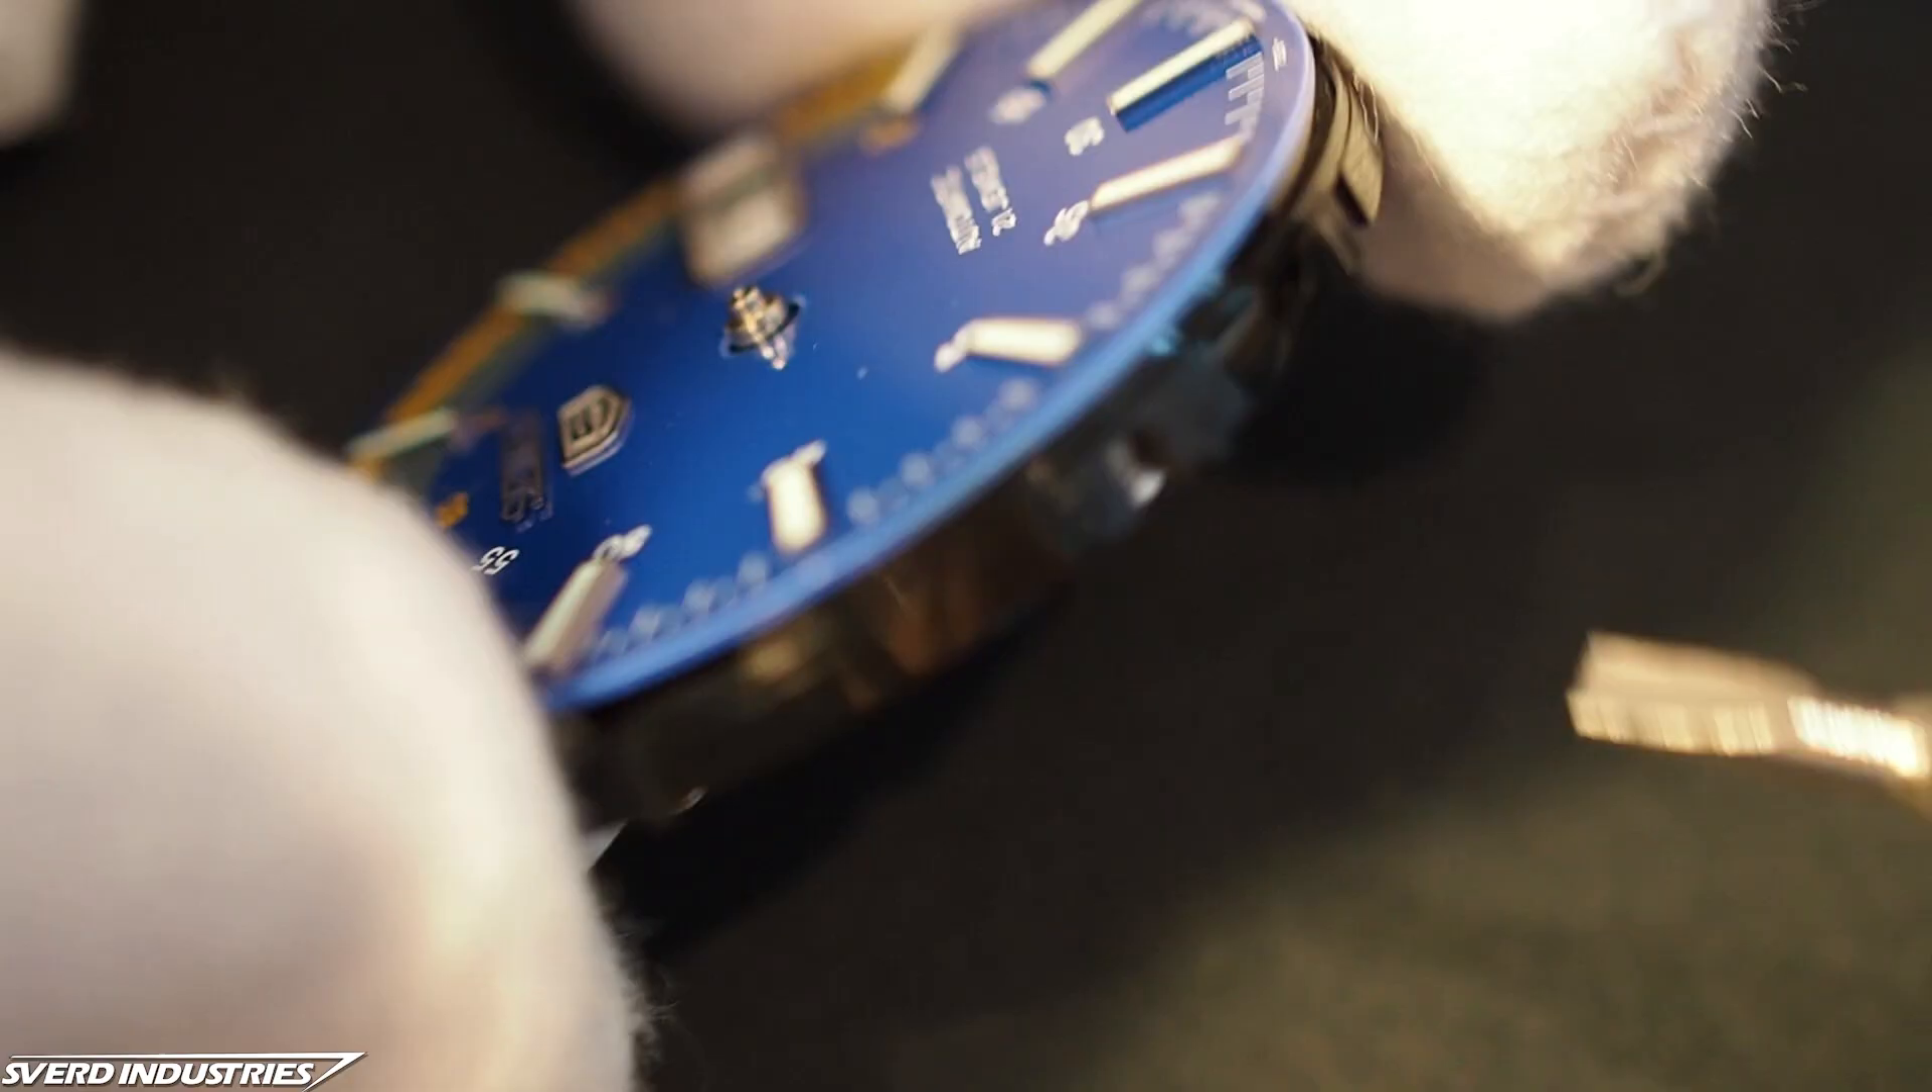With the hands removed, I could carefully lift off the dial and measure every kind of dimension to rebuild my own dial and dial holder.